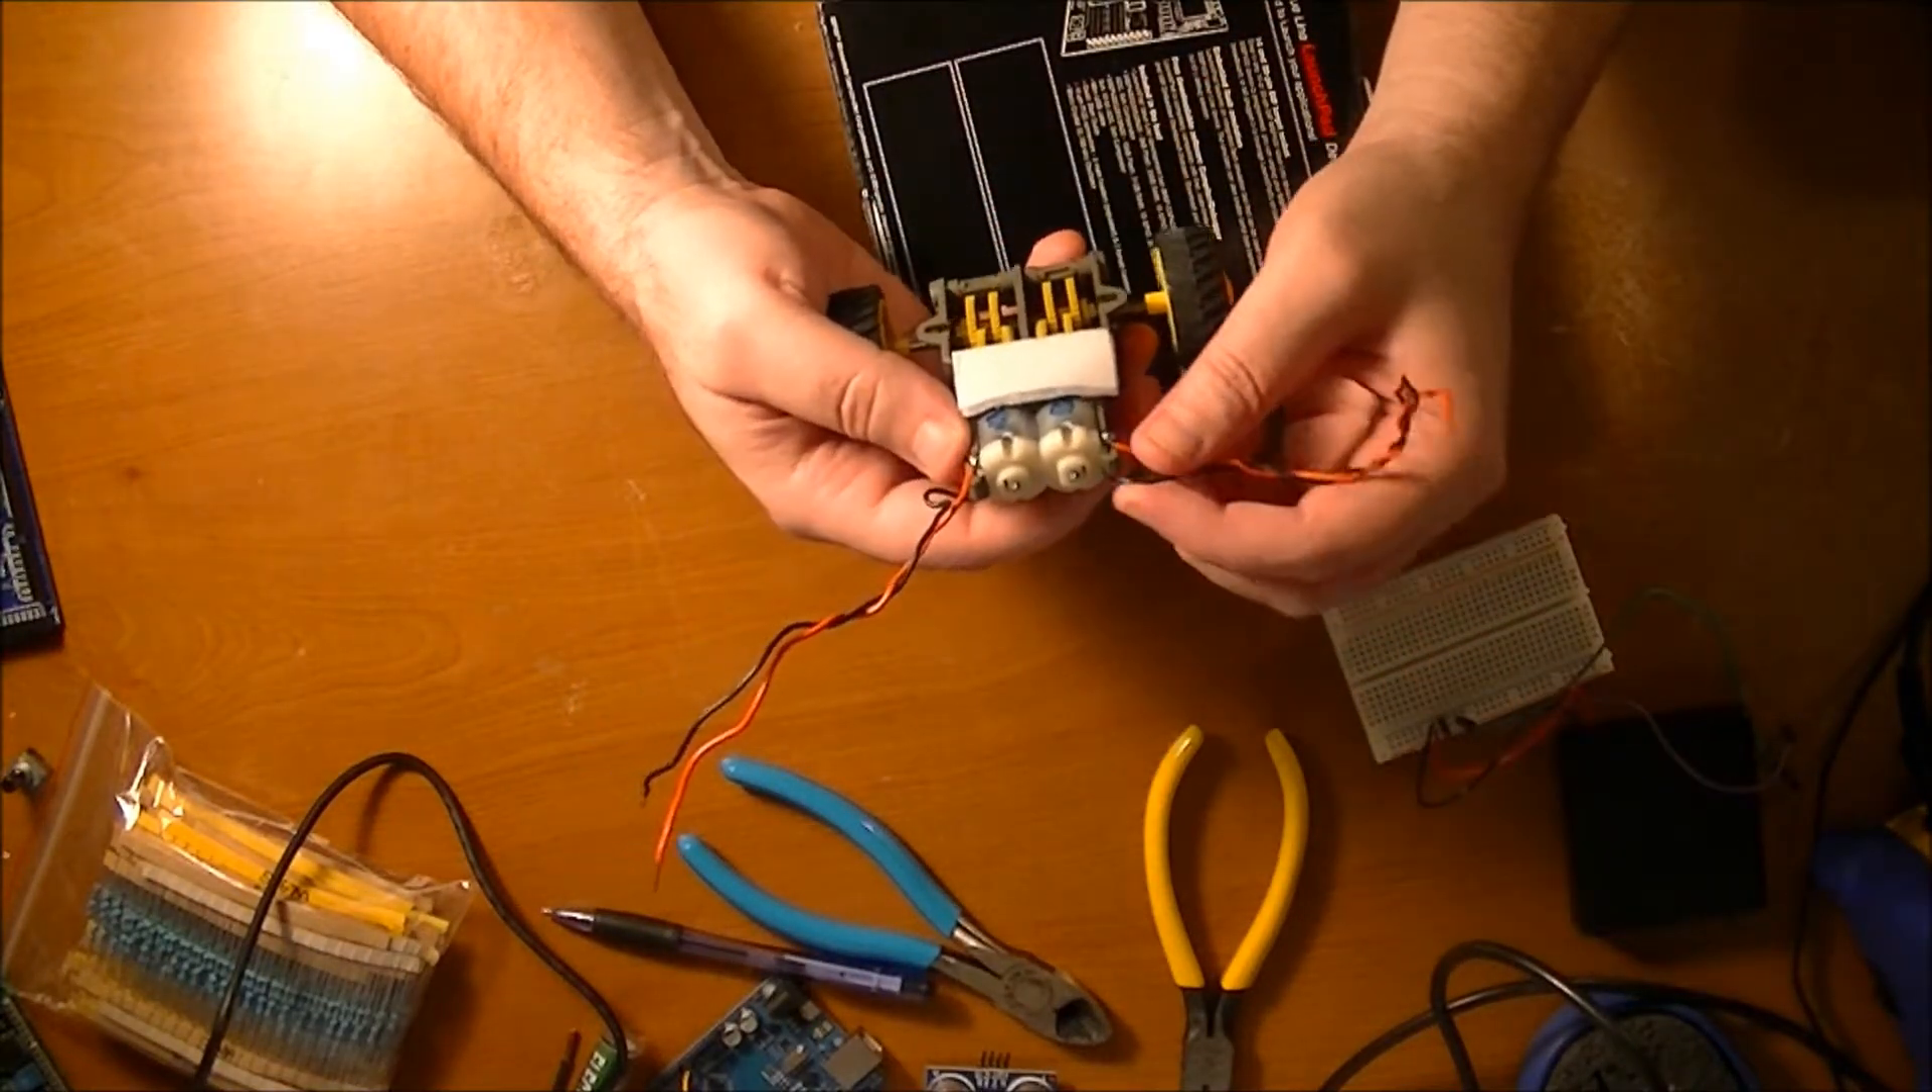But you can see I've already got the motors wired up here.